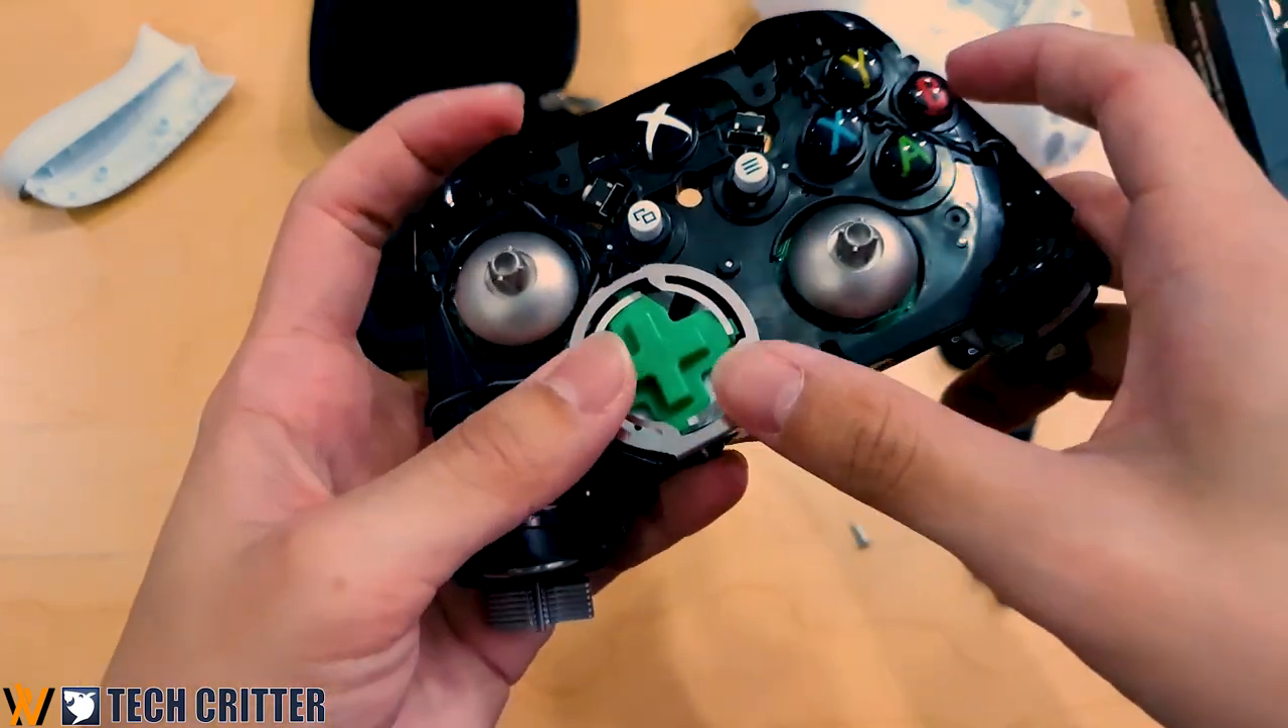And there you go the D-pad is in place.